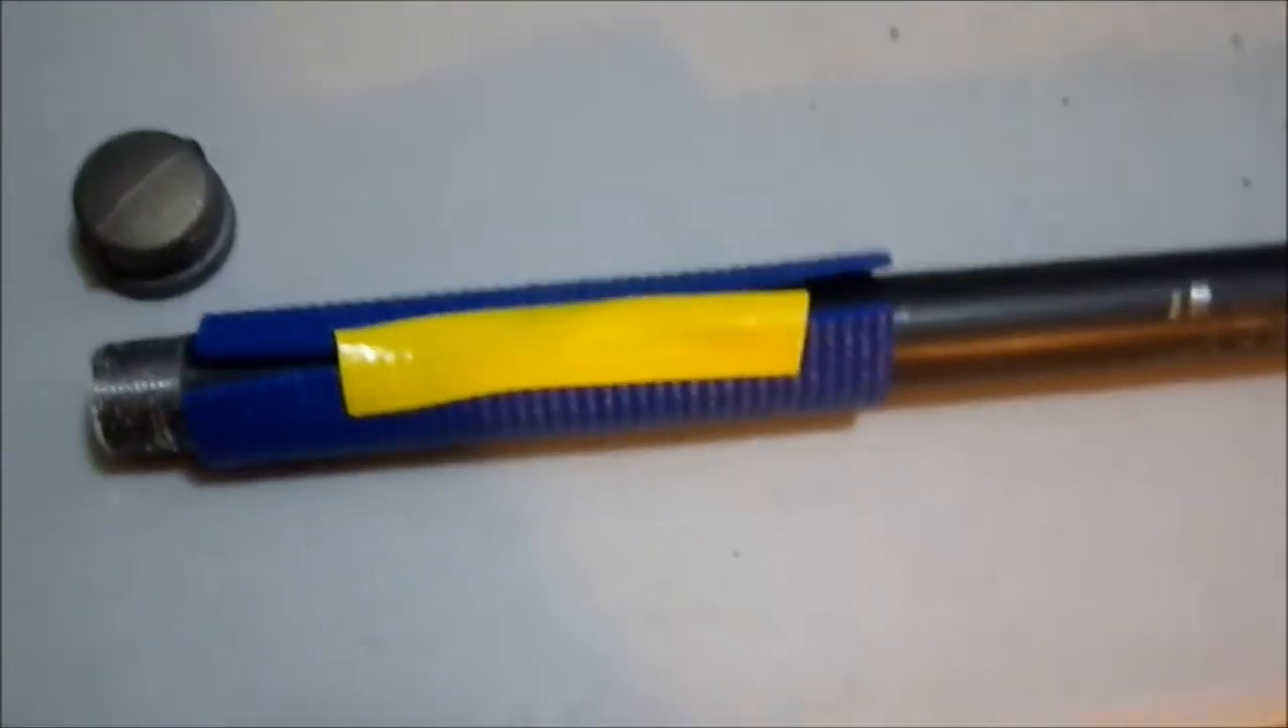I've taken a piece of that yoga mat, which my wife has given to me and wrapped it here.